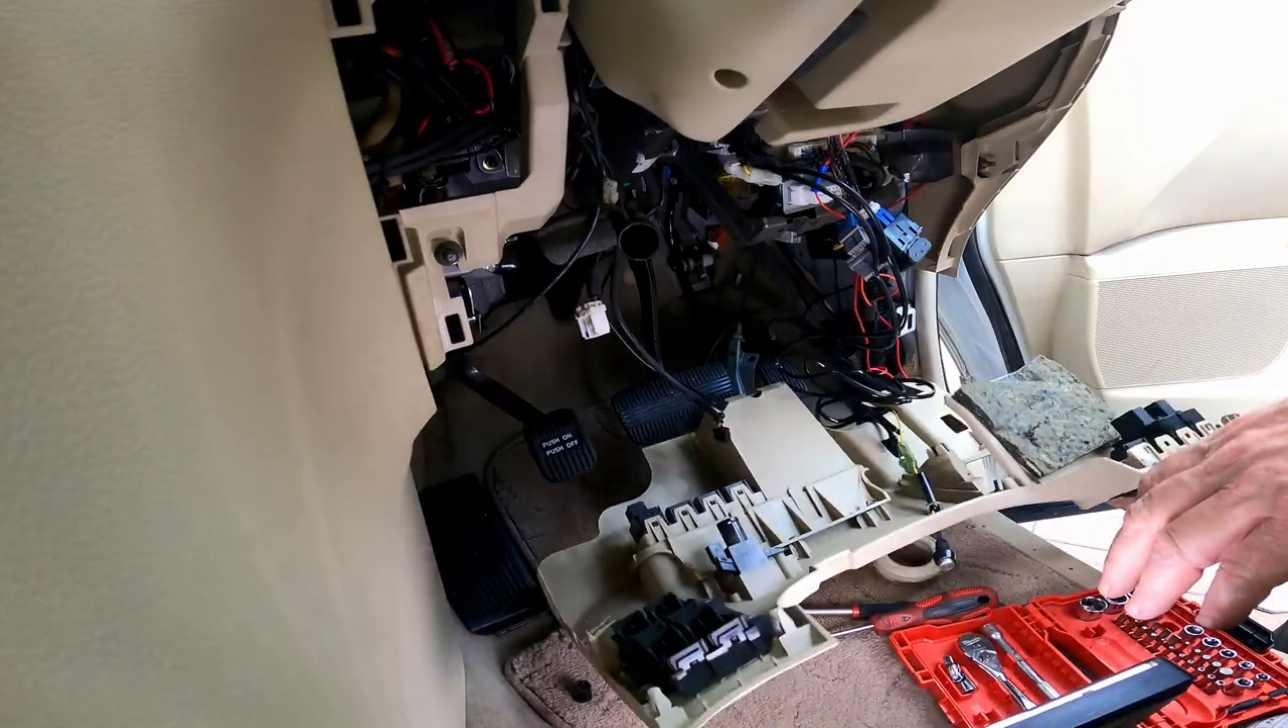Okay, so I've got Most of this part of the dash out.